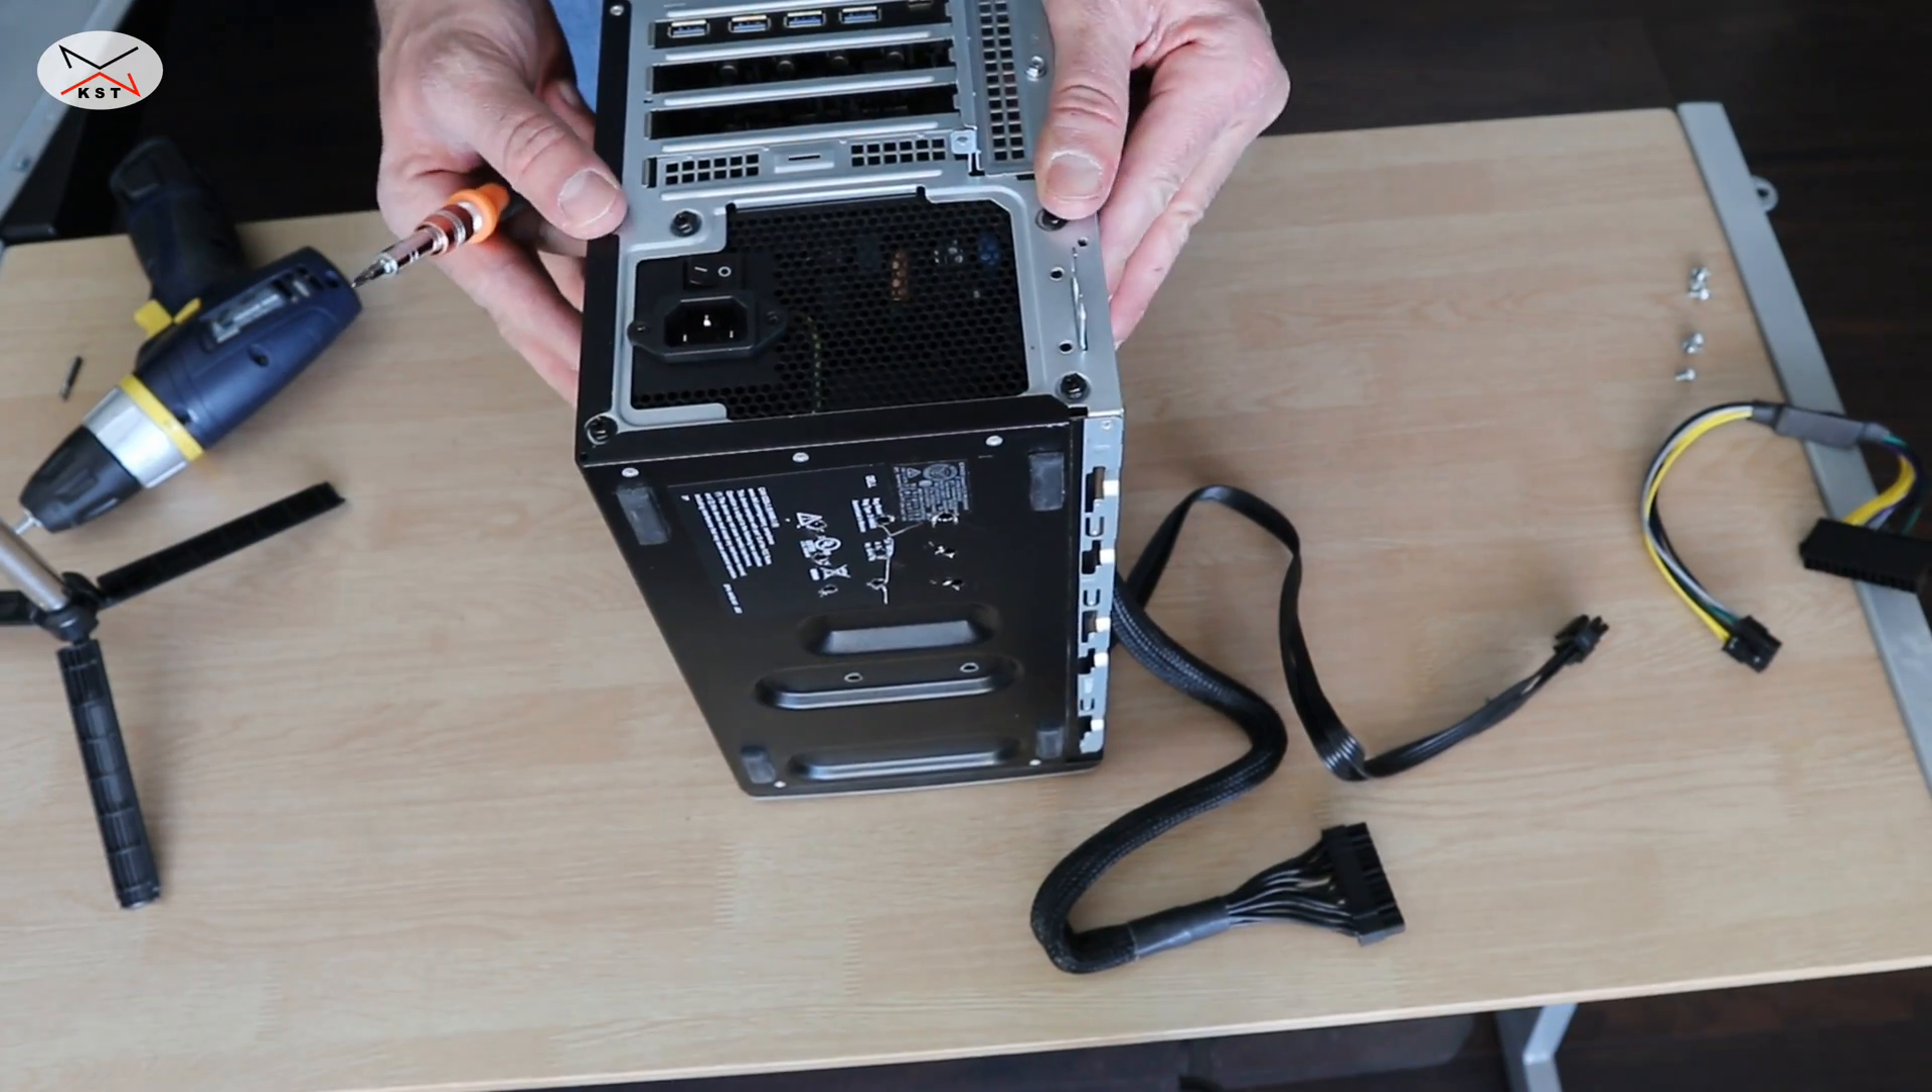So now the power supply is installed.